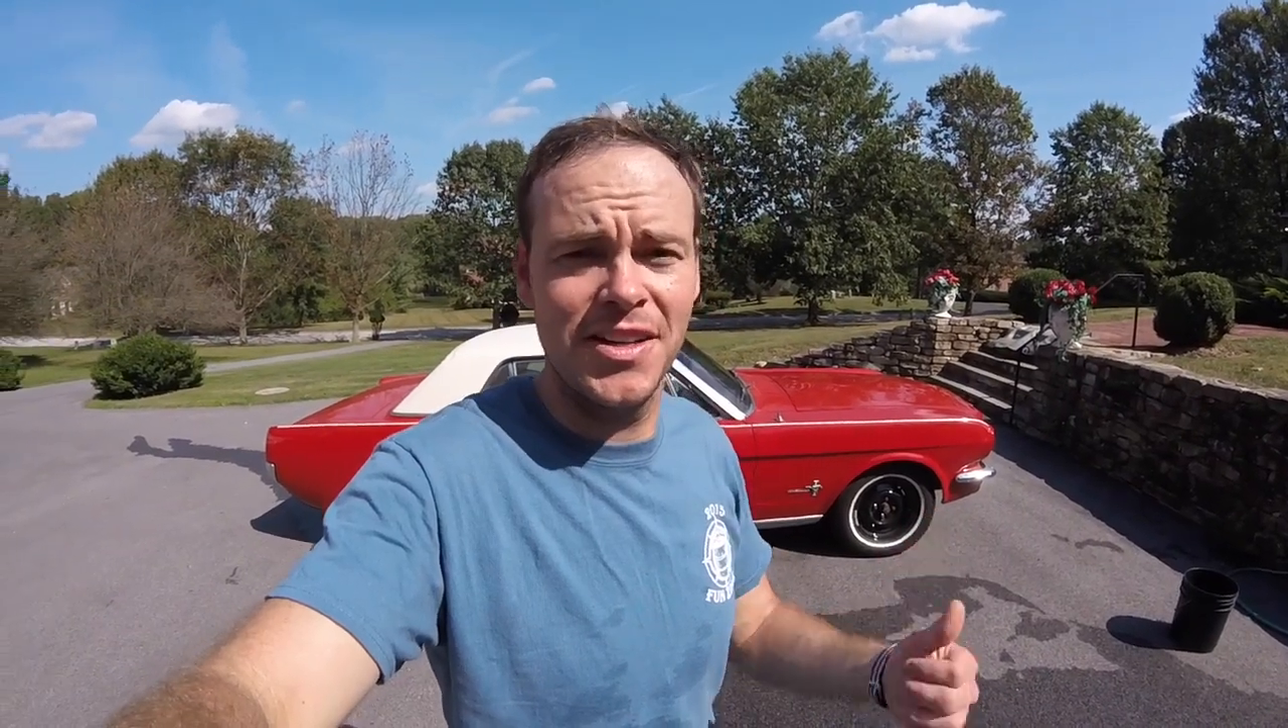So I haven't put the hubcaps on.